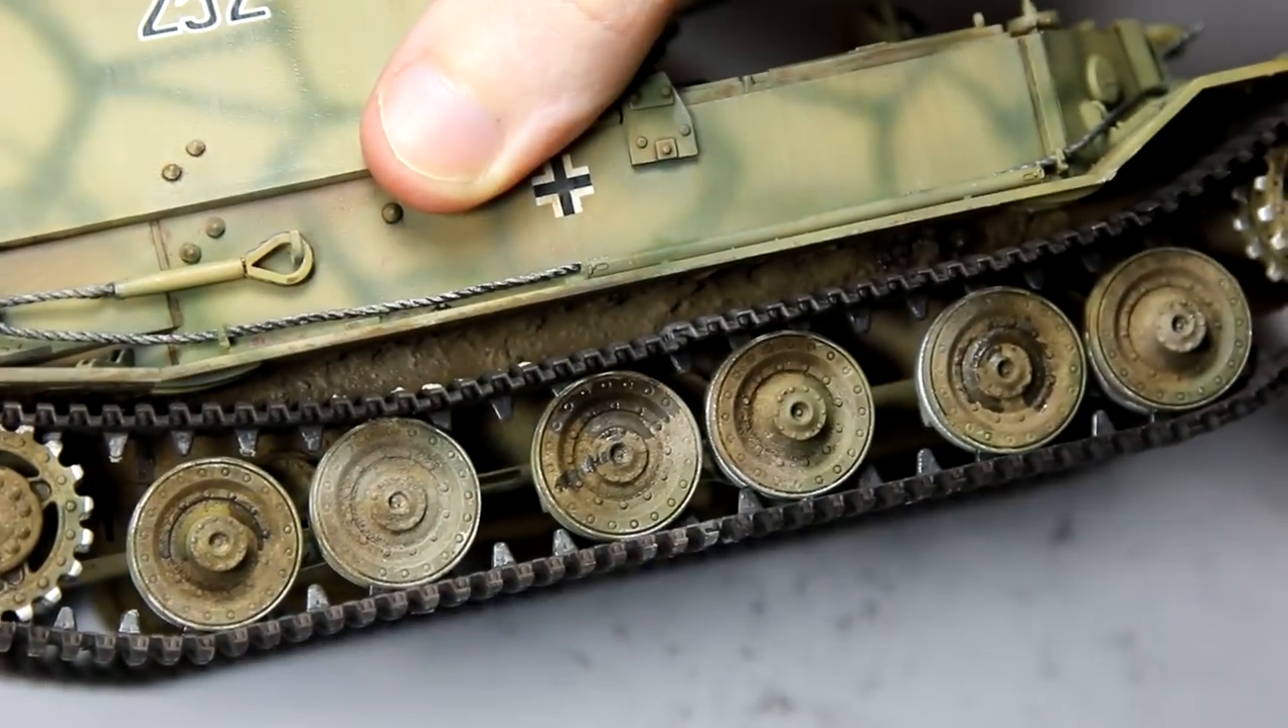And you can see here that once the wheels and the tracks are on most of those mud effects are hidden.